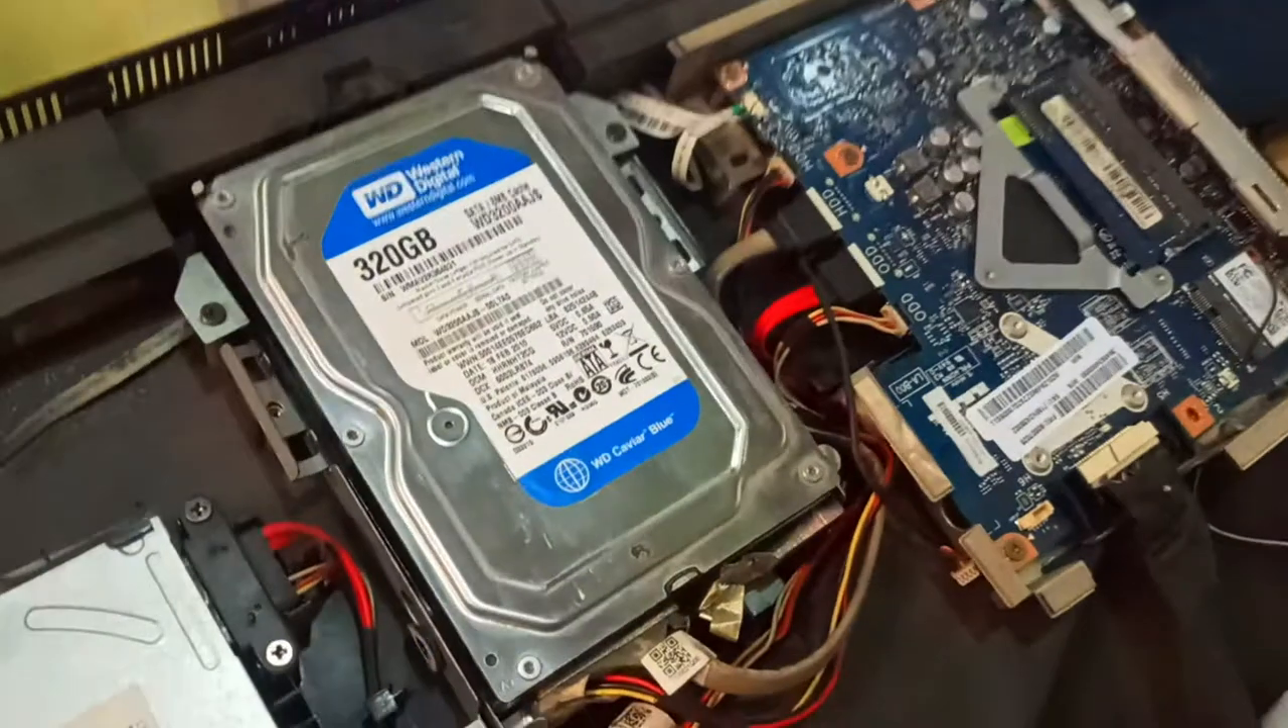आप देख पा रहे होंगे यह देखिए आप यह हार्डिस्क सेट हुई है।